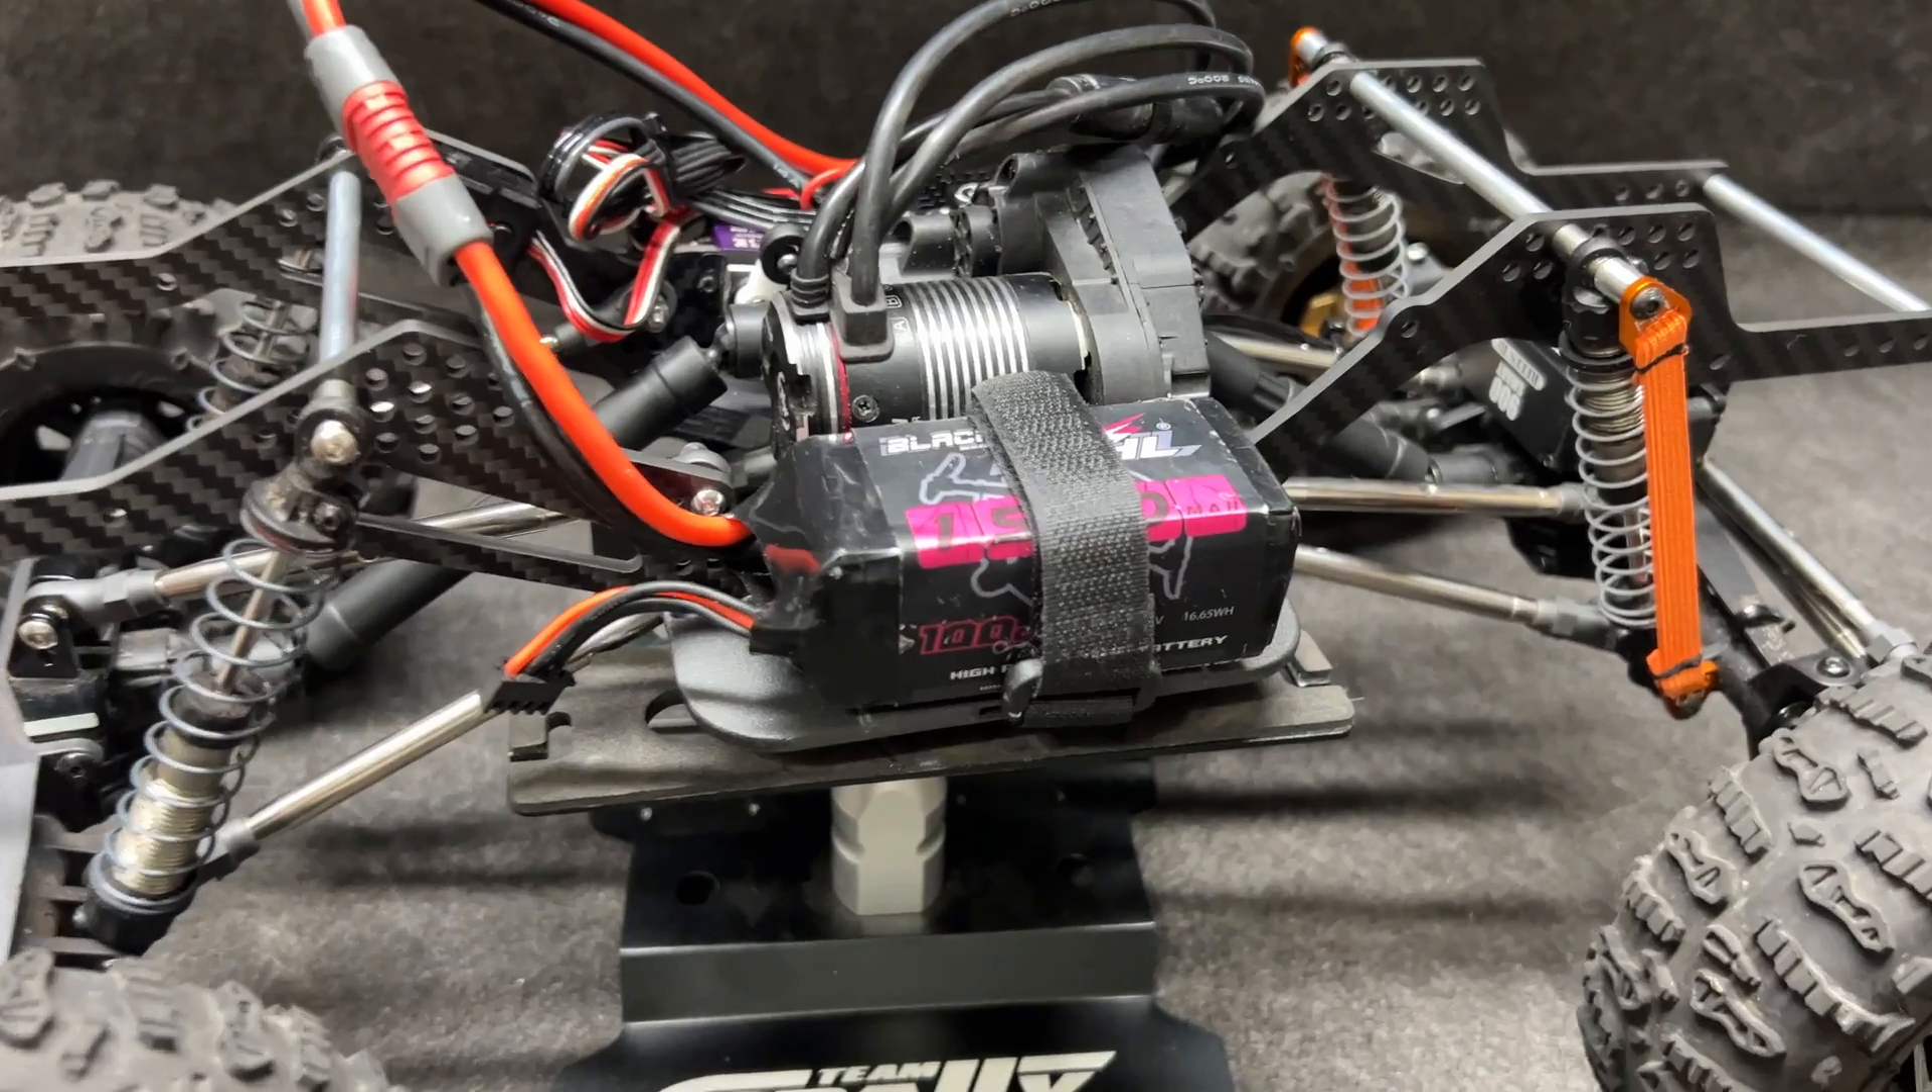But anyway there's a battery set in place and all that.